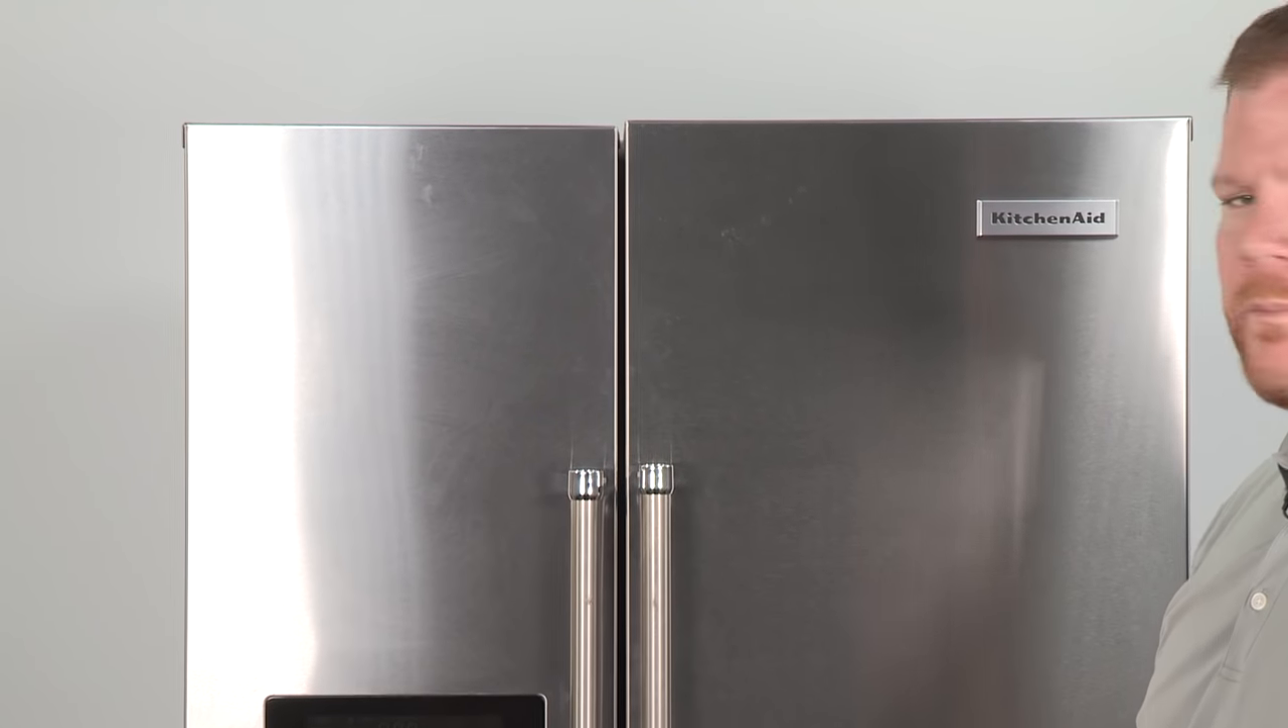You'll notice the doors are a little uneven yet.